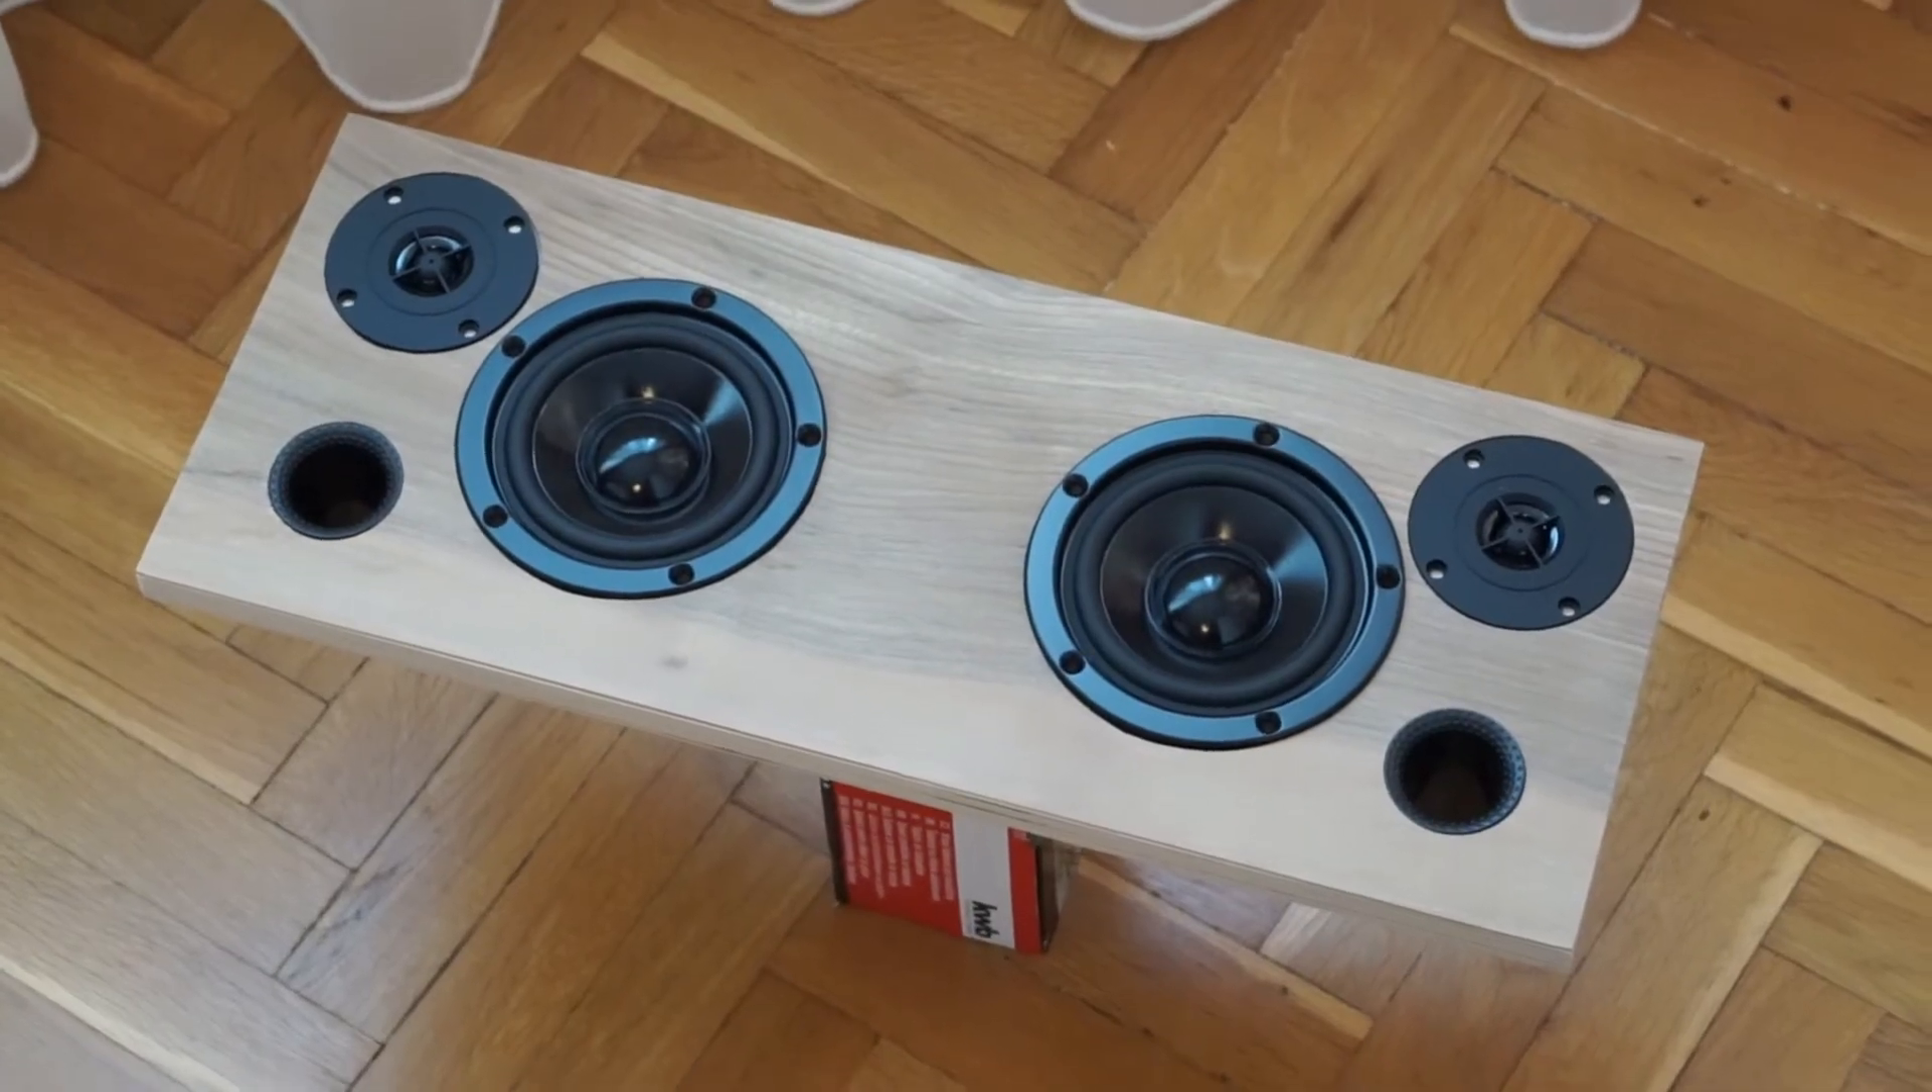Of course, I had to make sure that the speakers fit the openings, which they did after tiny corrections.